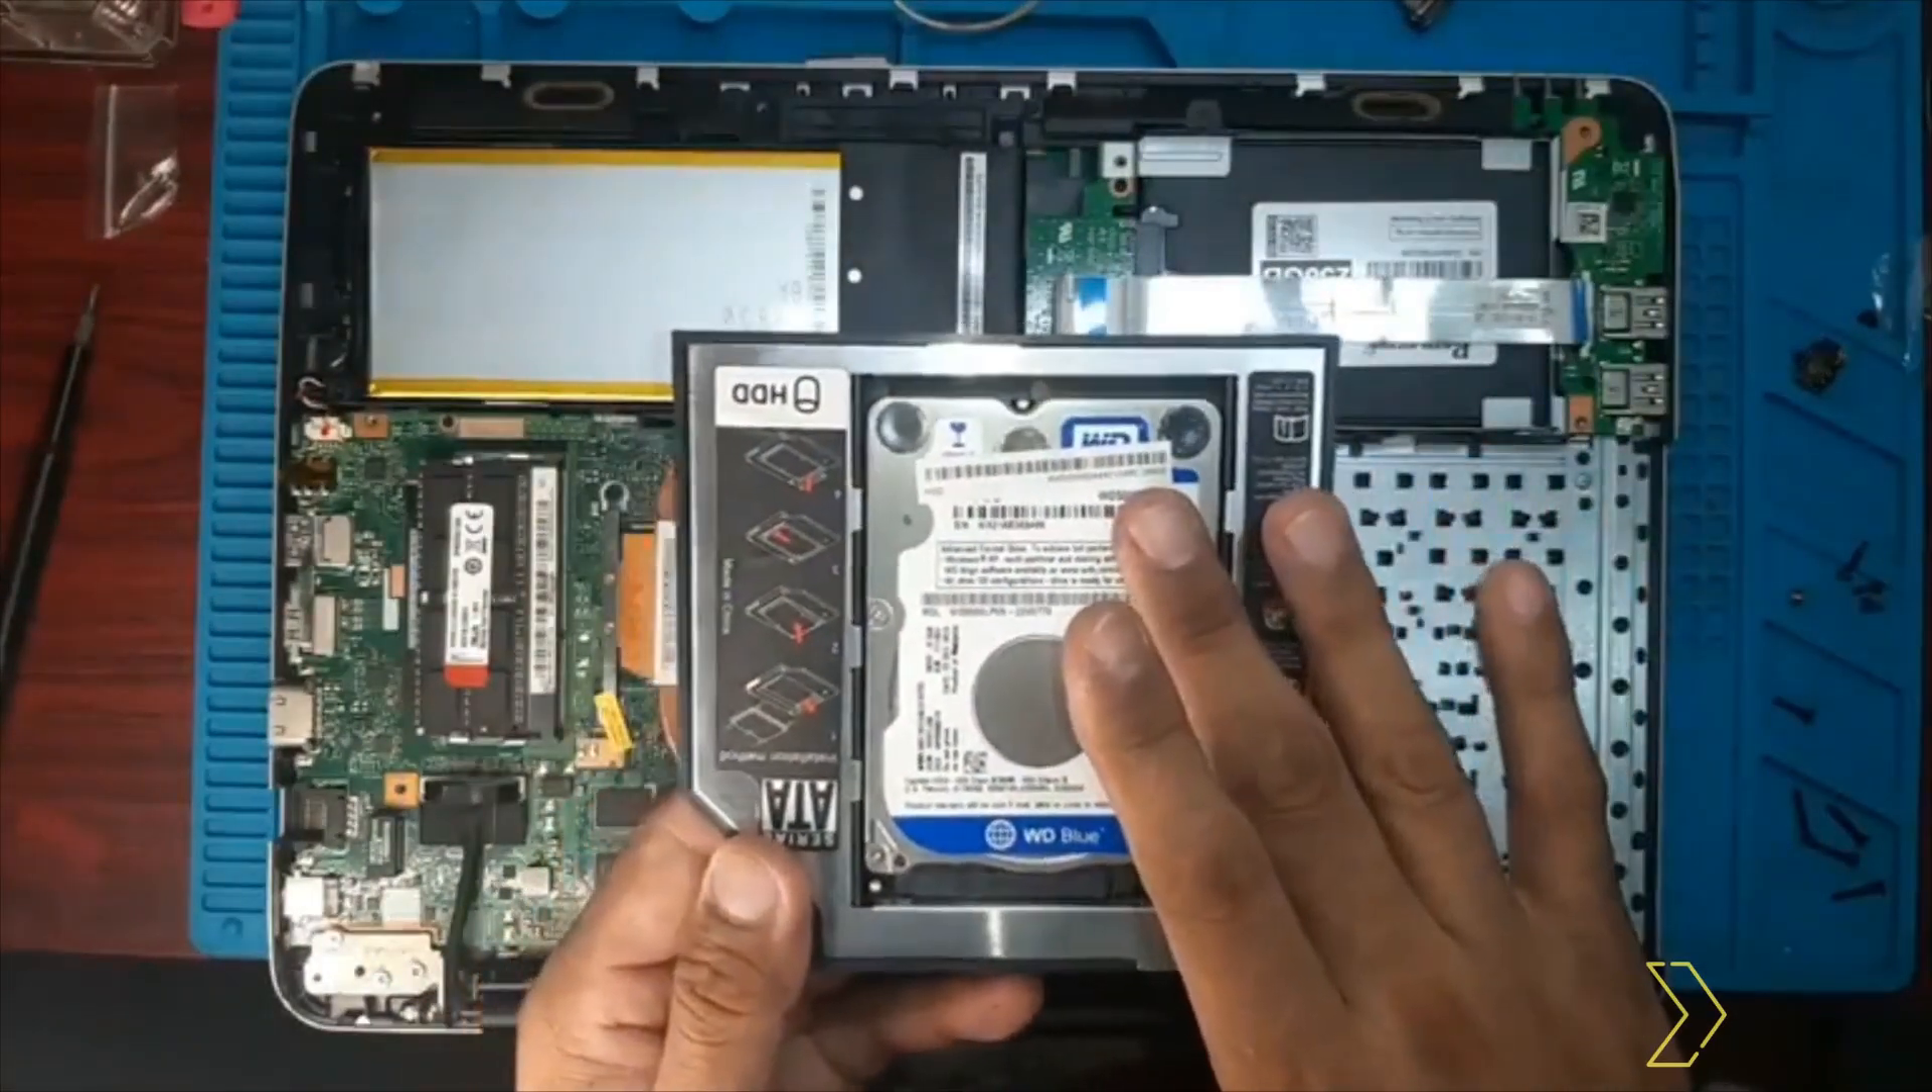Nakakabit na po yung hard drive natin luma dito sa caddy.